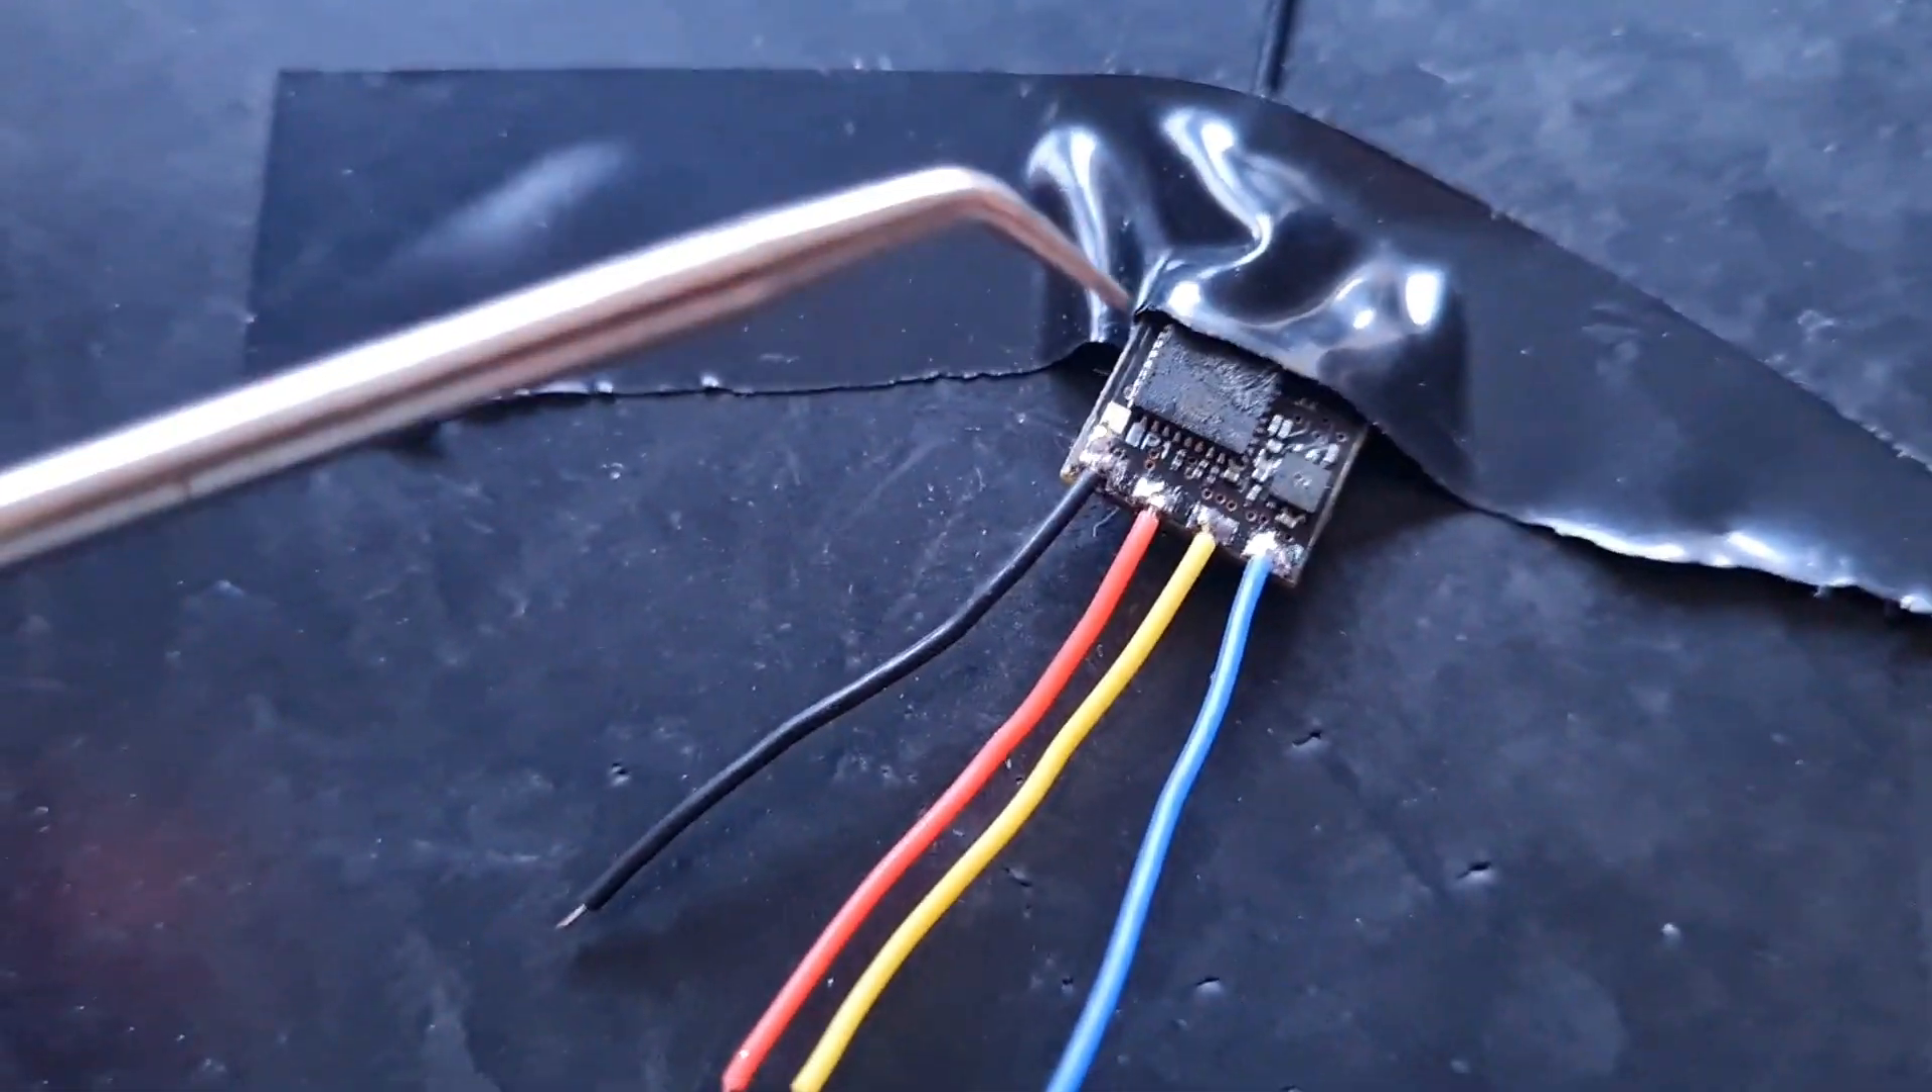These are the wires soldered up to my Happy Model ExpressLRS EP1 receiver.